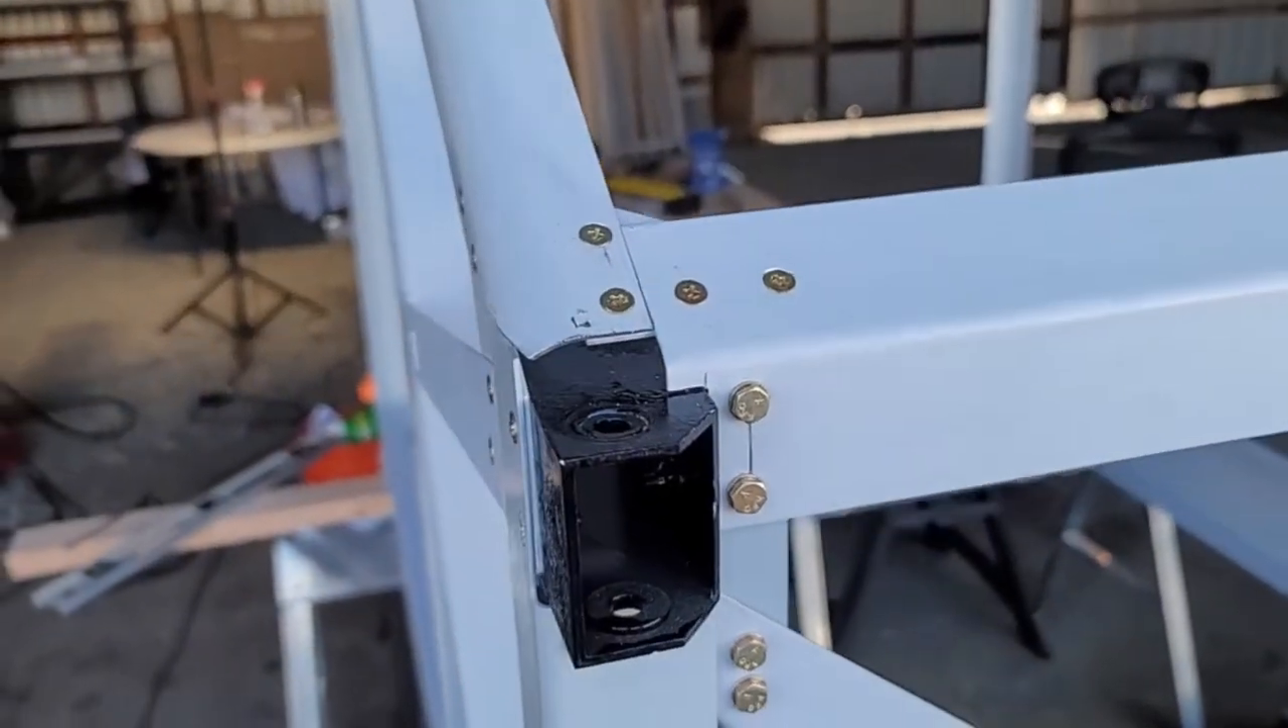This windshield part here is, uh, completely done, and, uh, countersunk and bolted on.